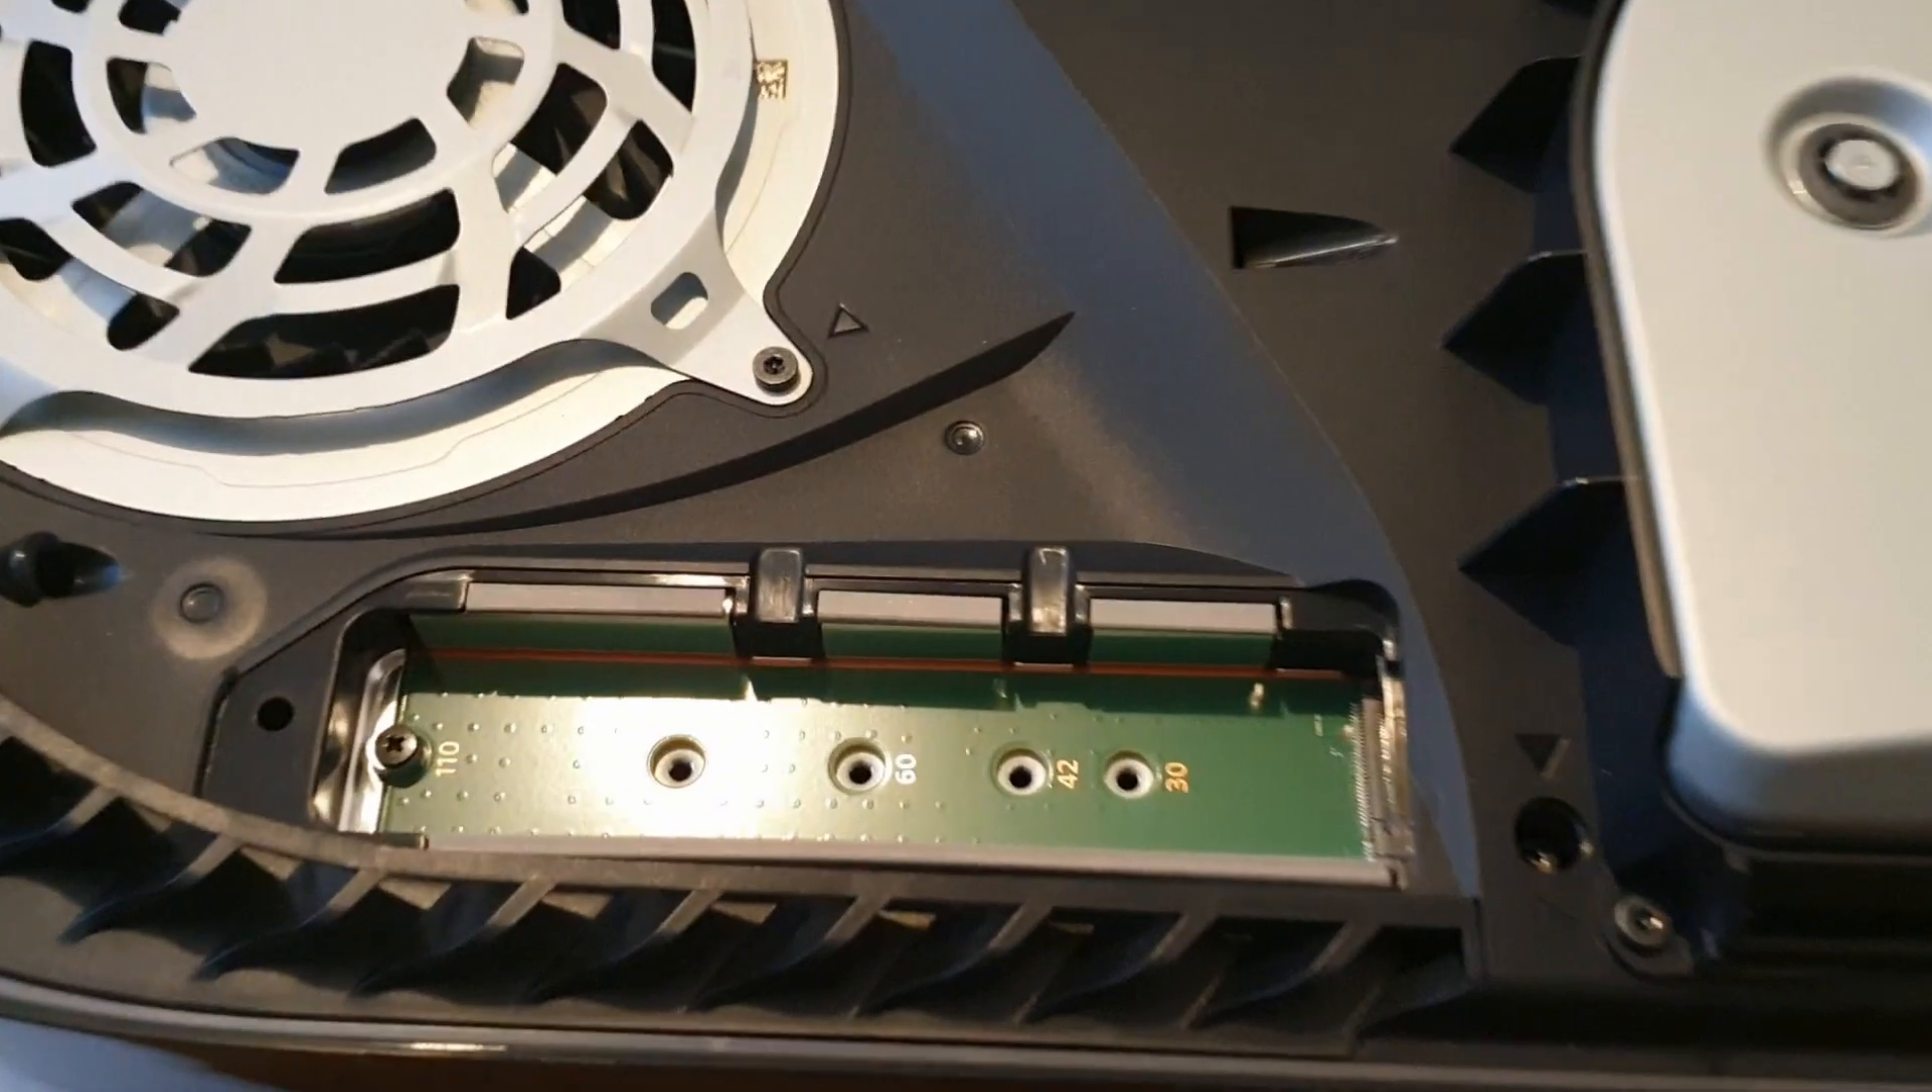Boom that's the top panel removed and now we've exposed the nvme gen 4 slot right there.